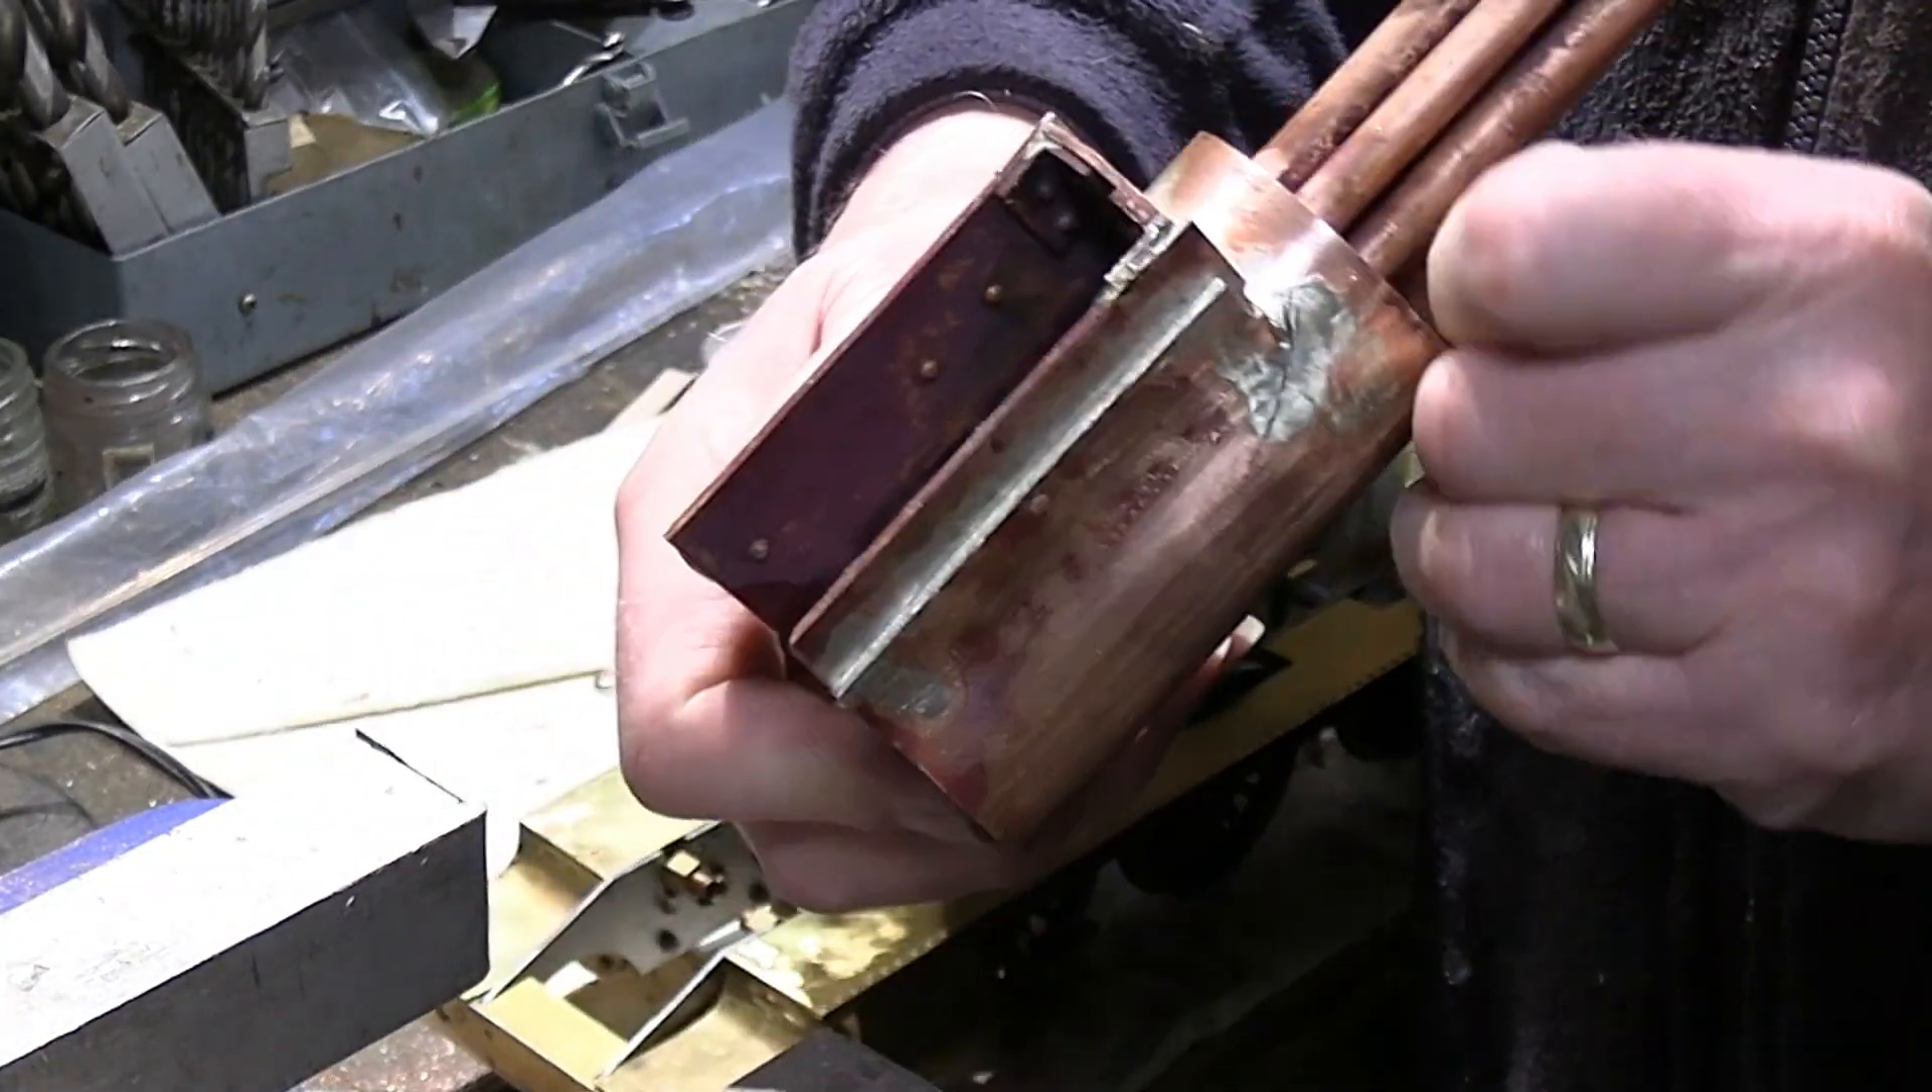And we've now got our firebox with the water tubes all silver soldered into position.